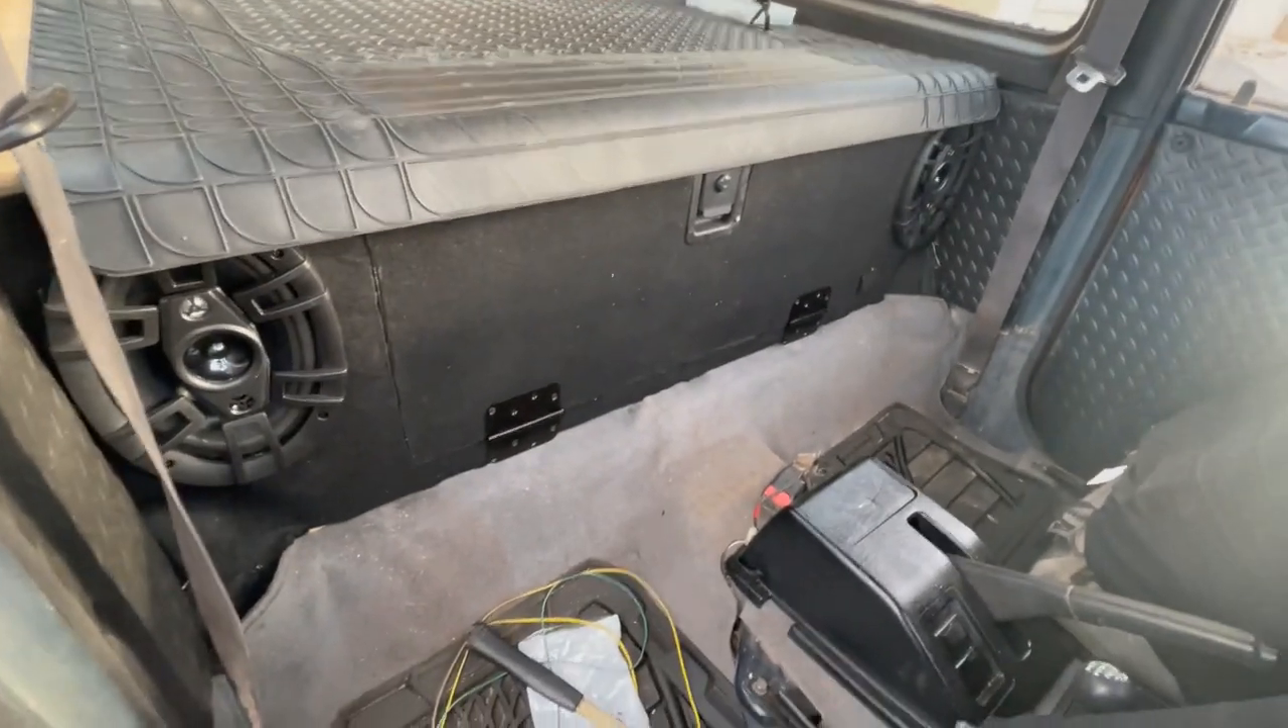We've got our hinges in.